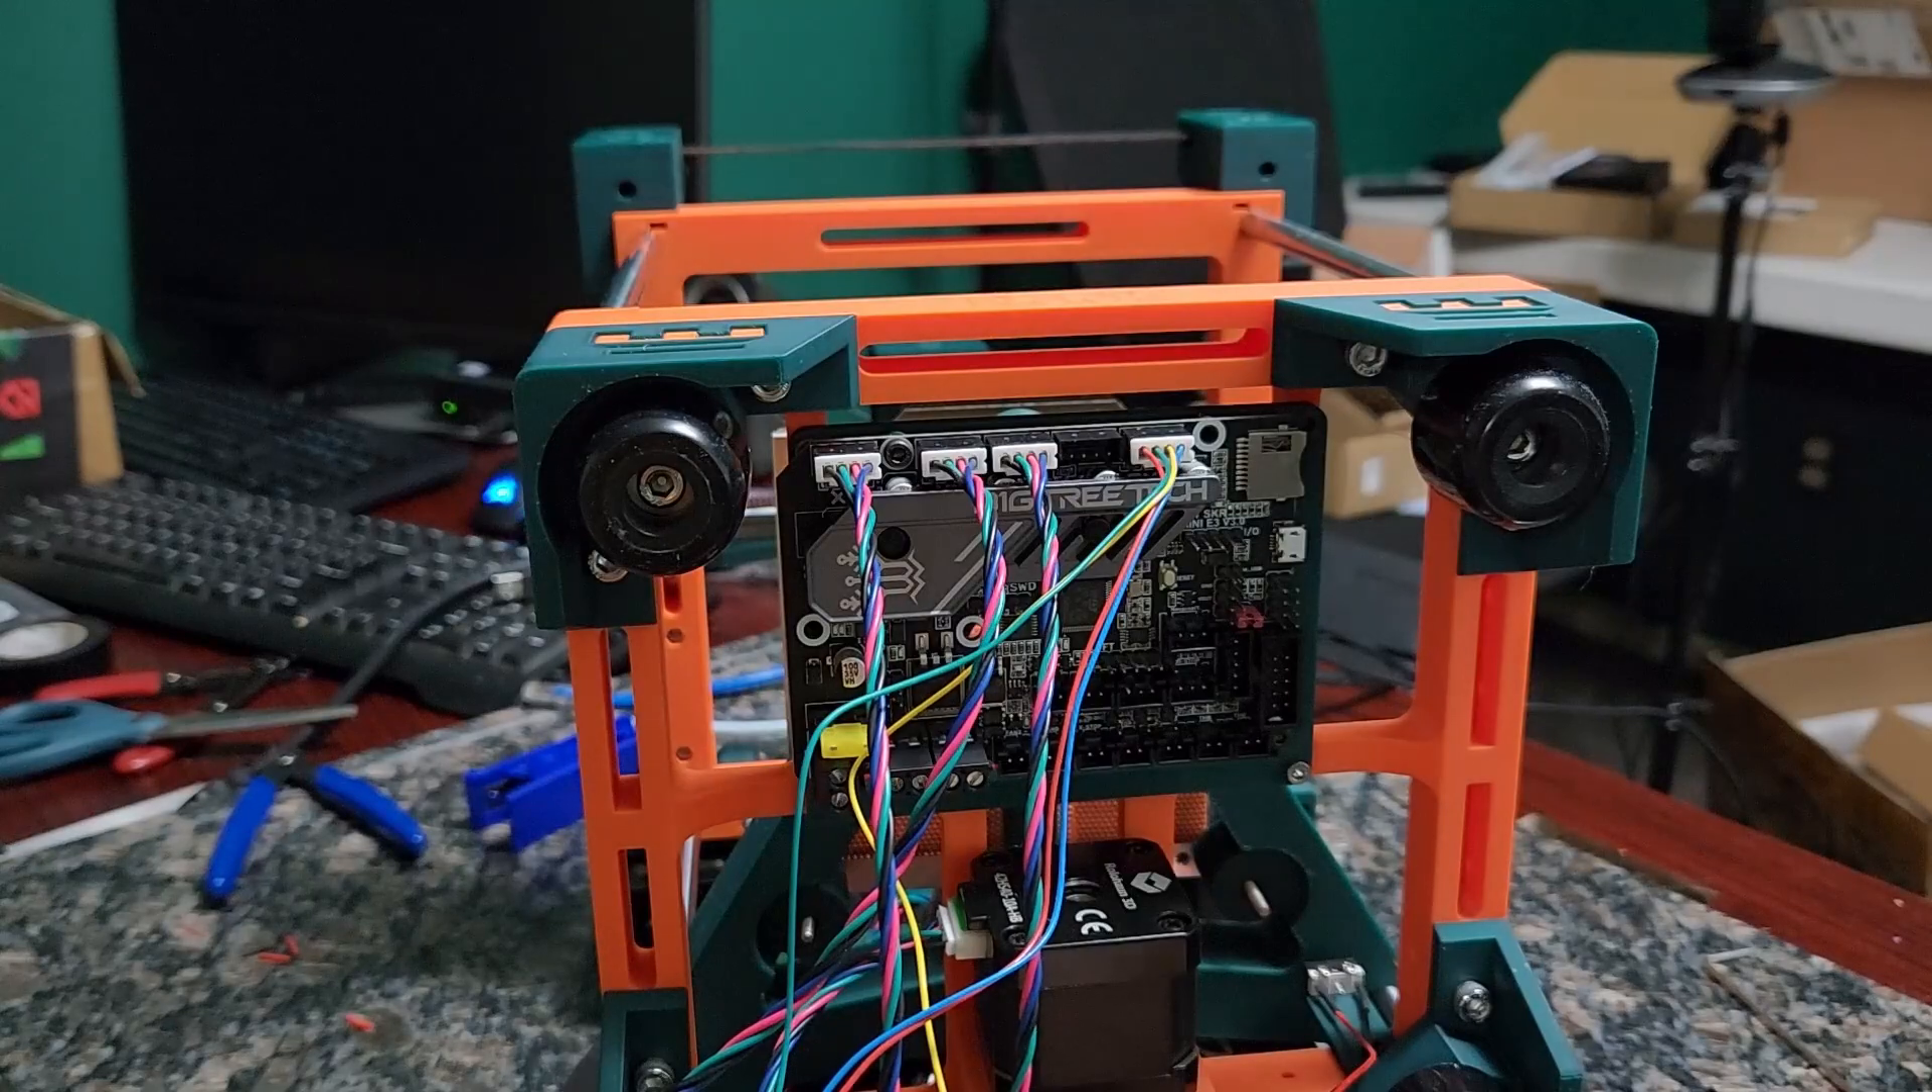There's our motor wires all plugged in.